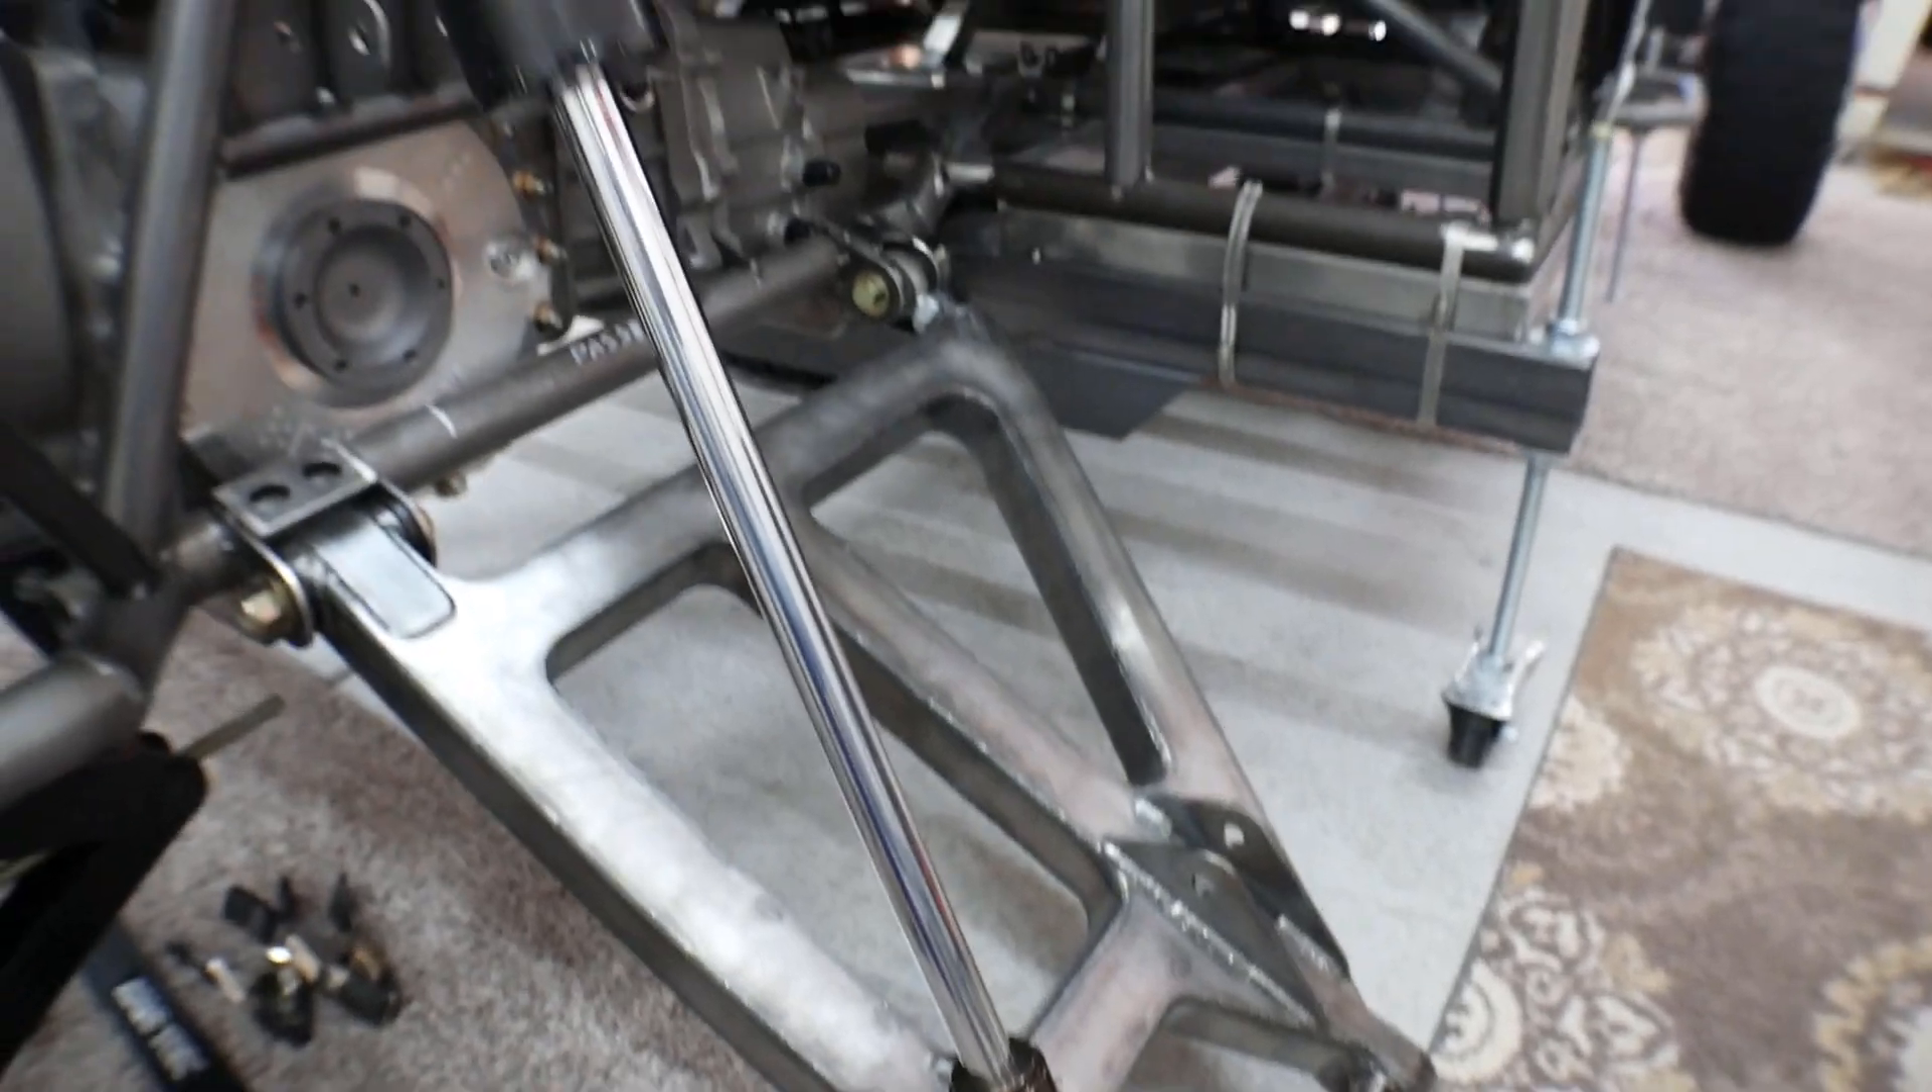I've got the lower control arm bolted on here.